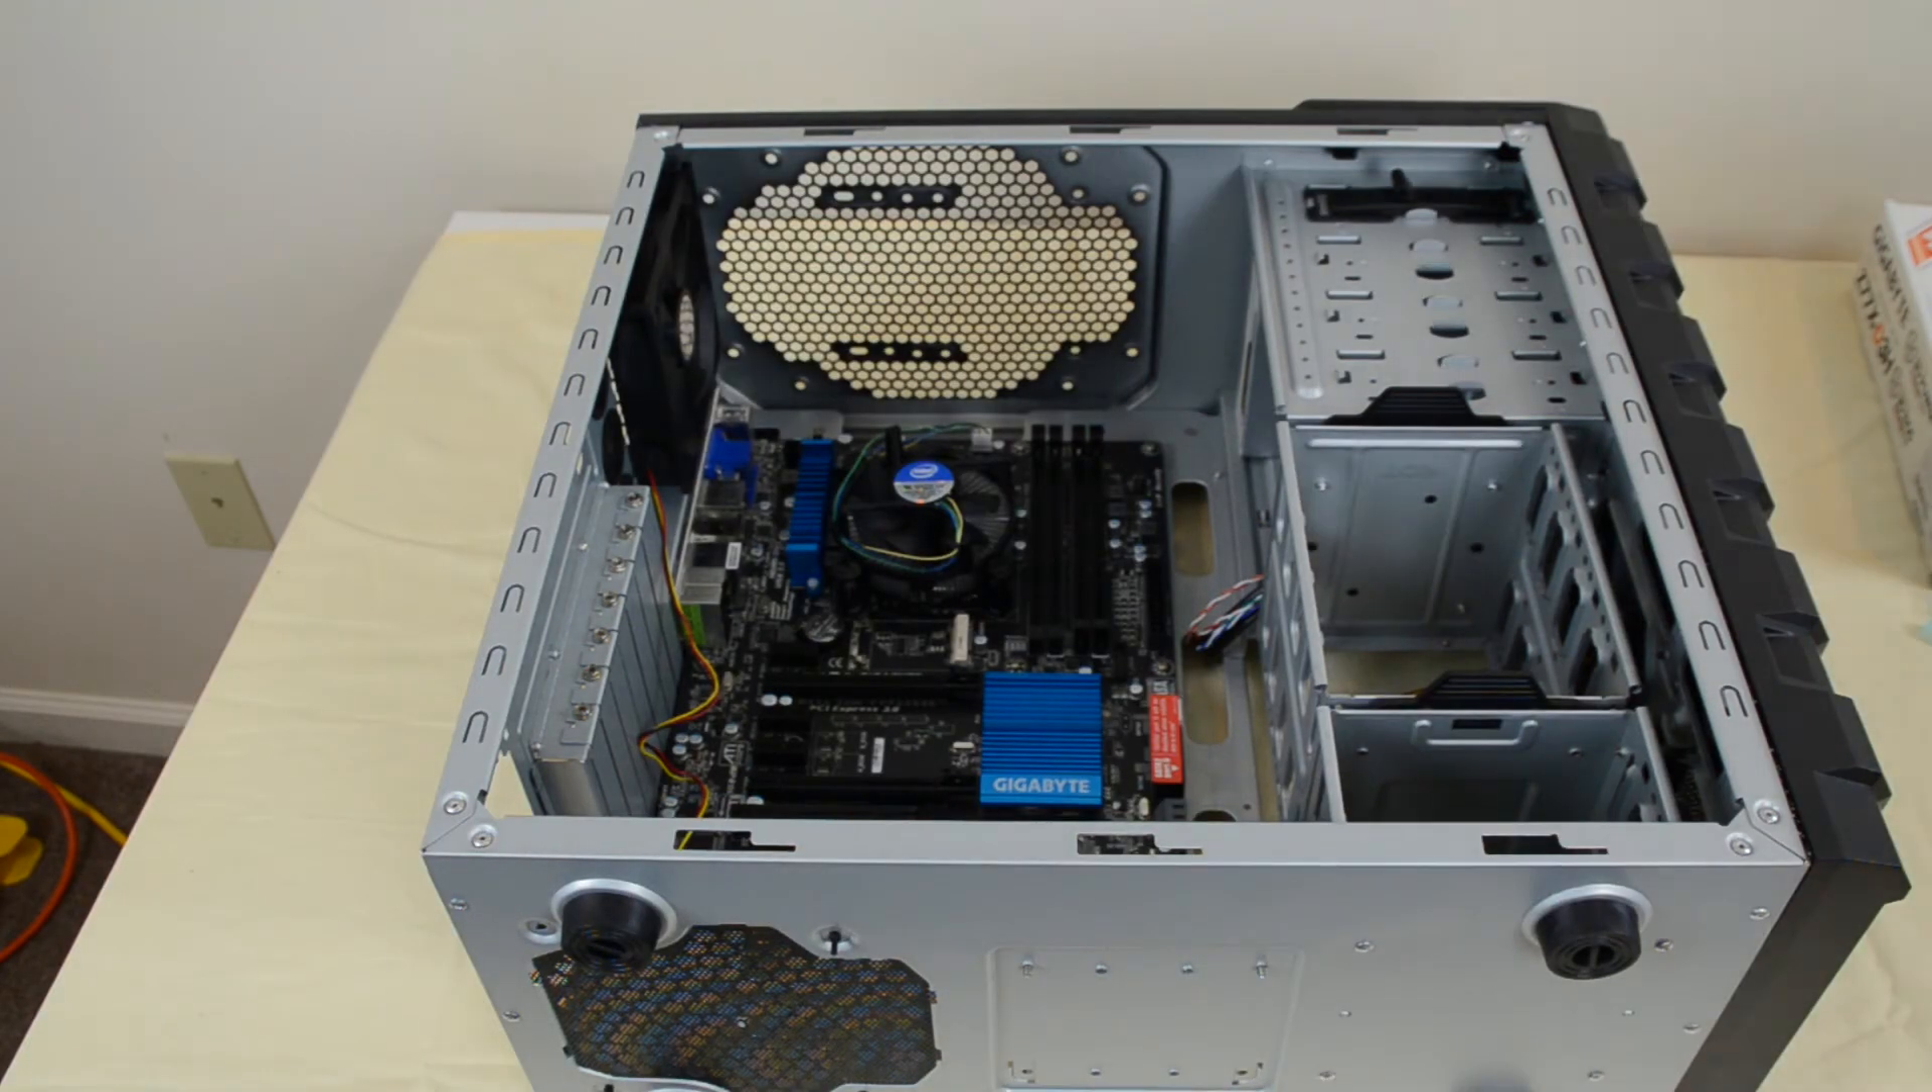All right so the motherboard is fully installed.